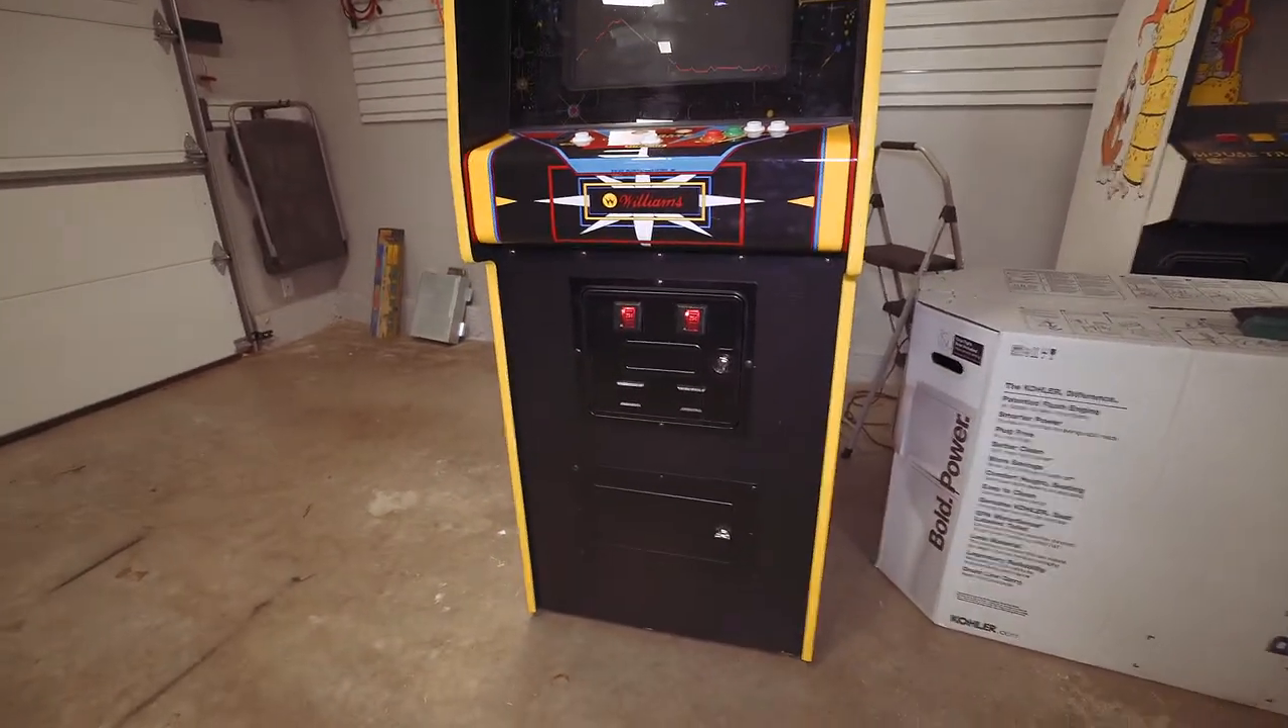As you can see i got both of the coin doors on.